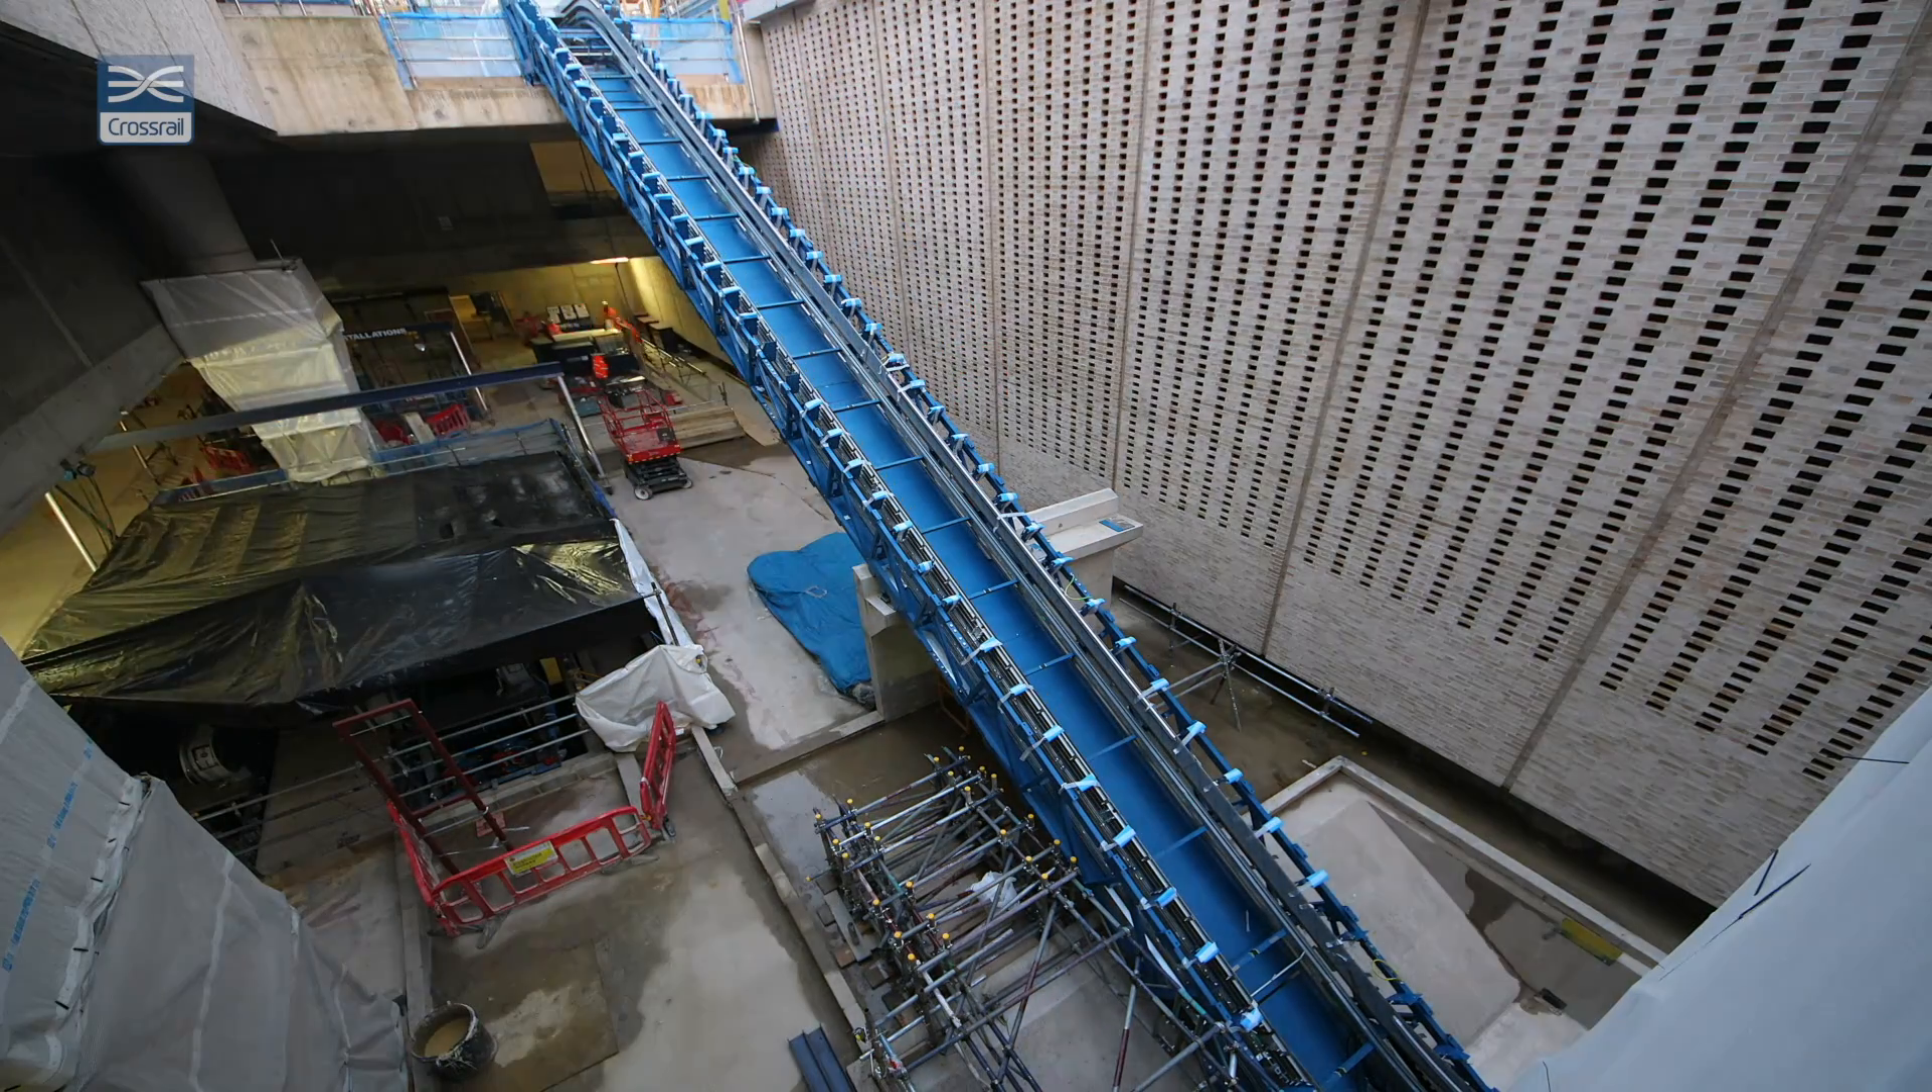We can see here we've got escalators being installed.